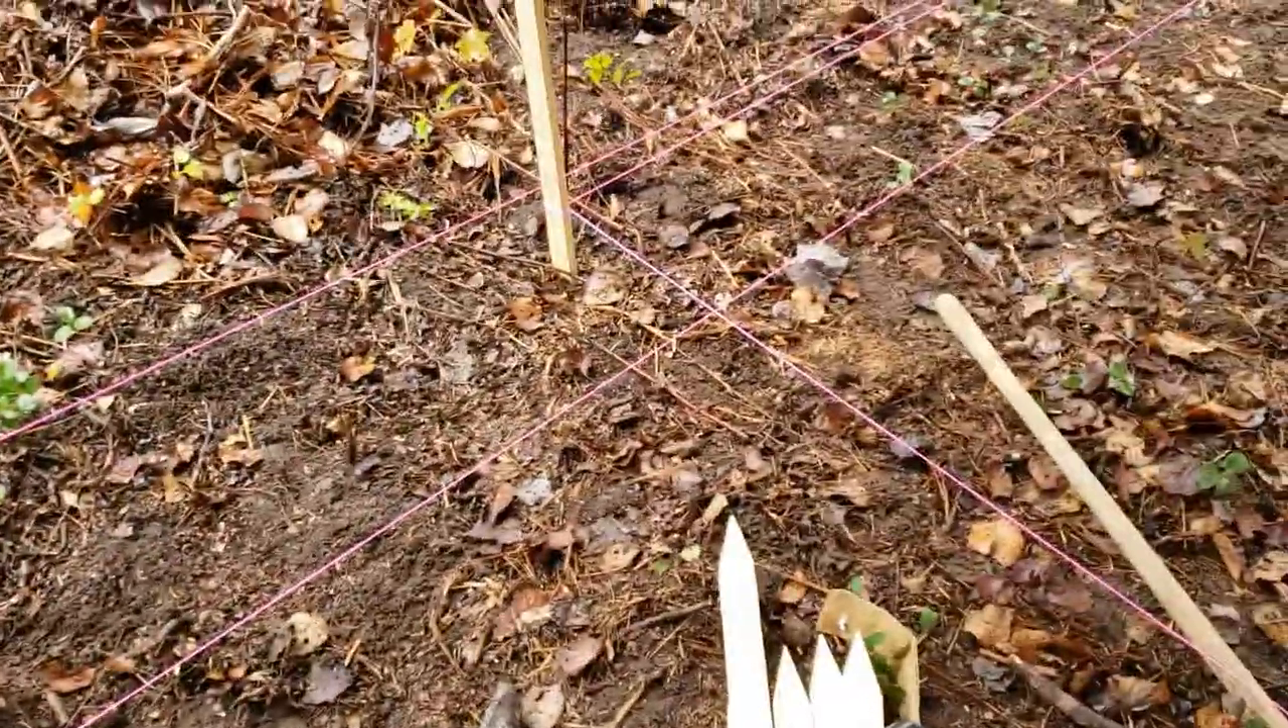I have all my string lines laid out.